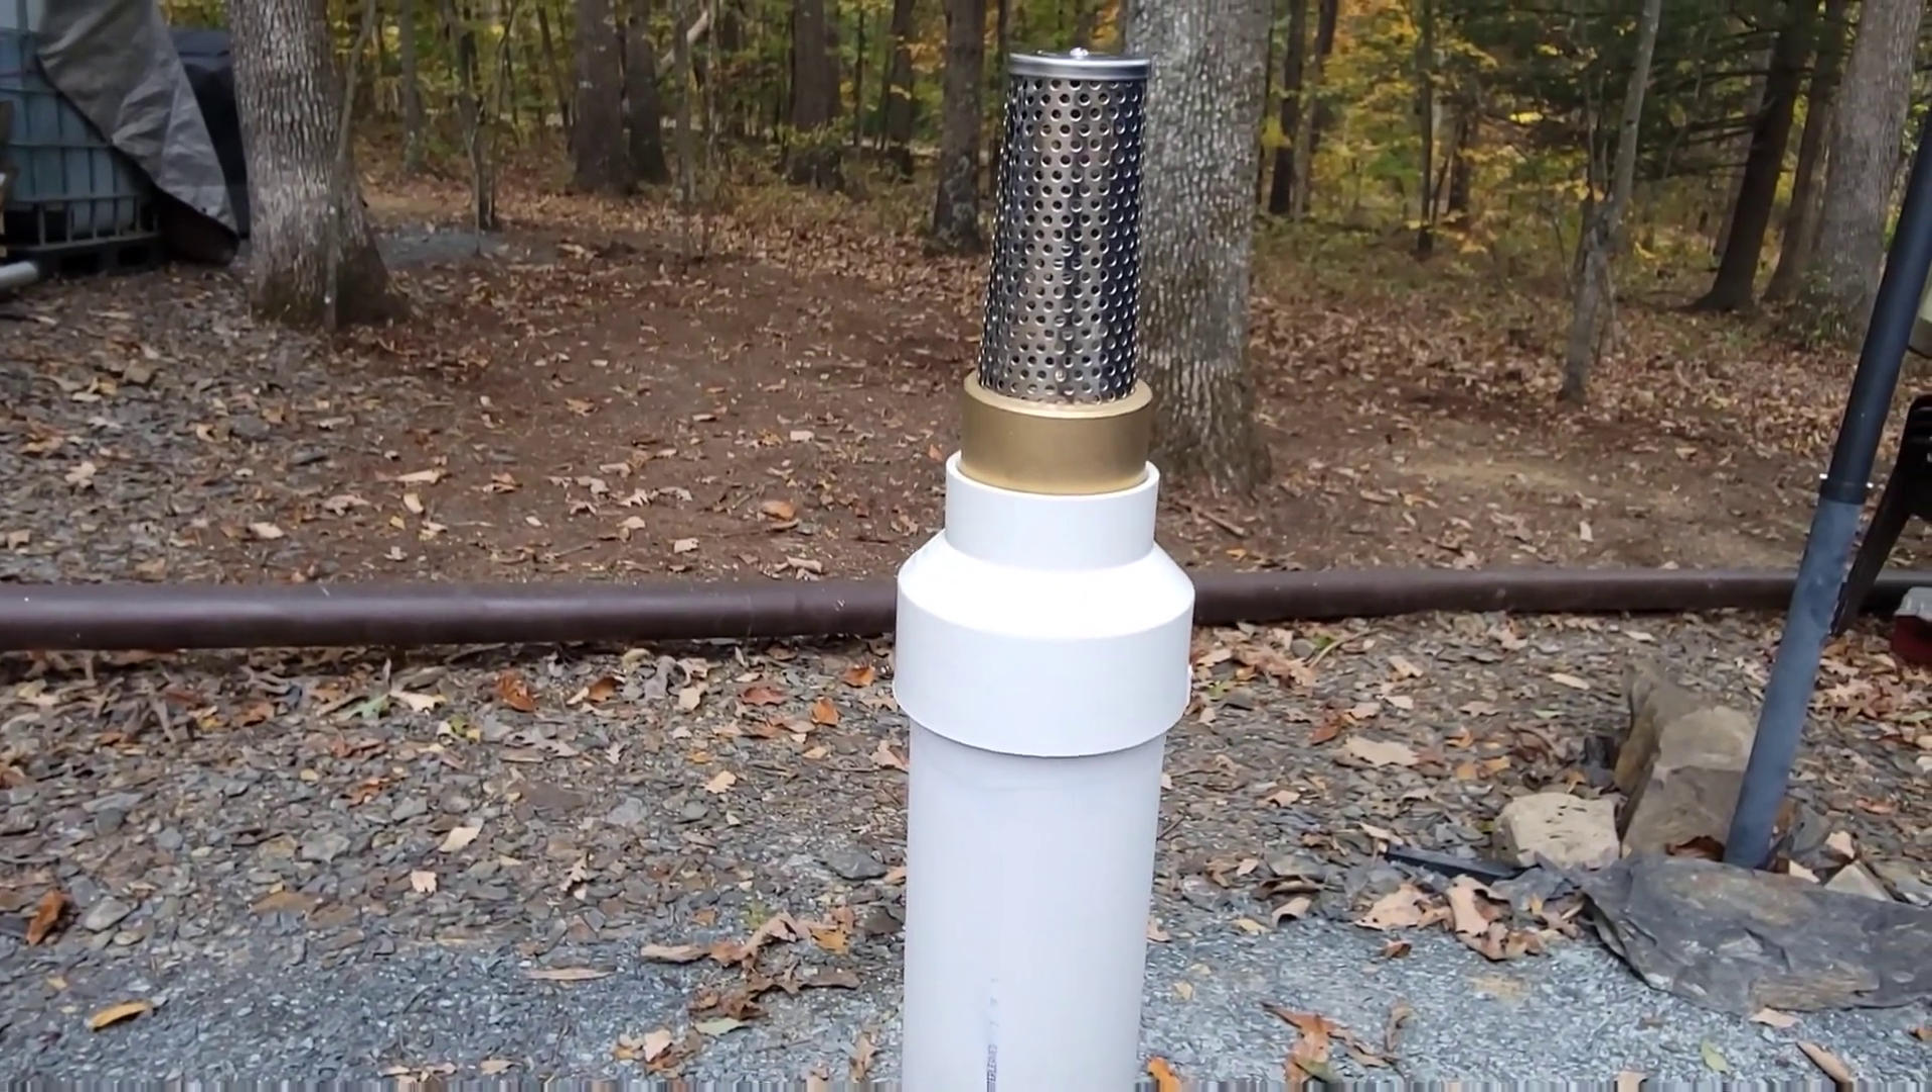Okay, so now we've put all of our fittings together.